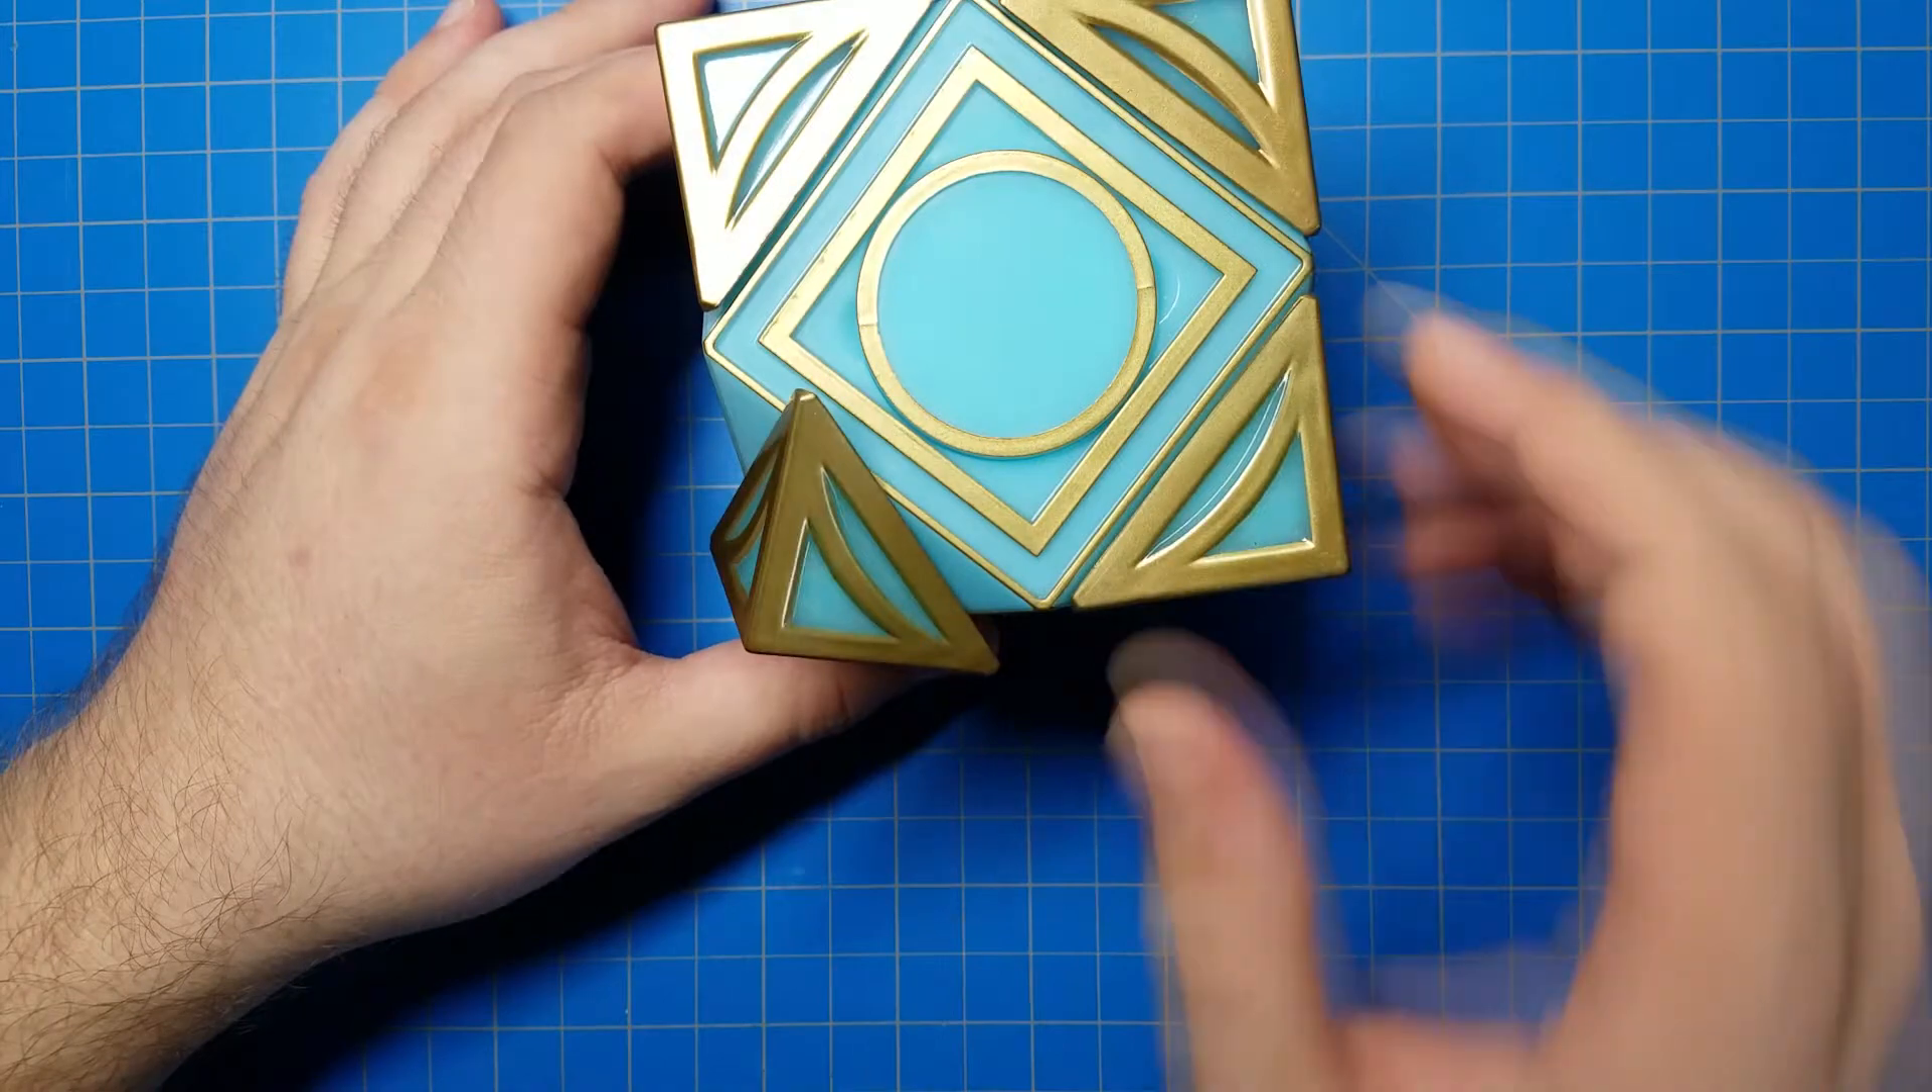This holocron has a misaligned corner. Because the corner is misaligned, I can't turn the other corners all the way.